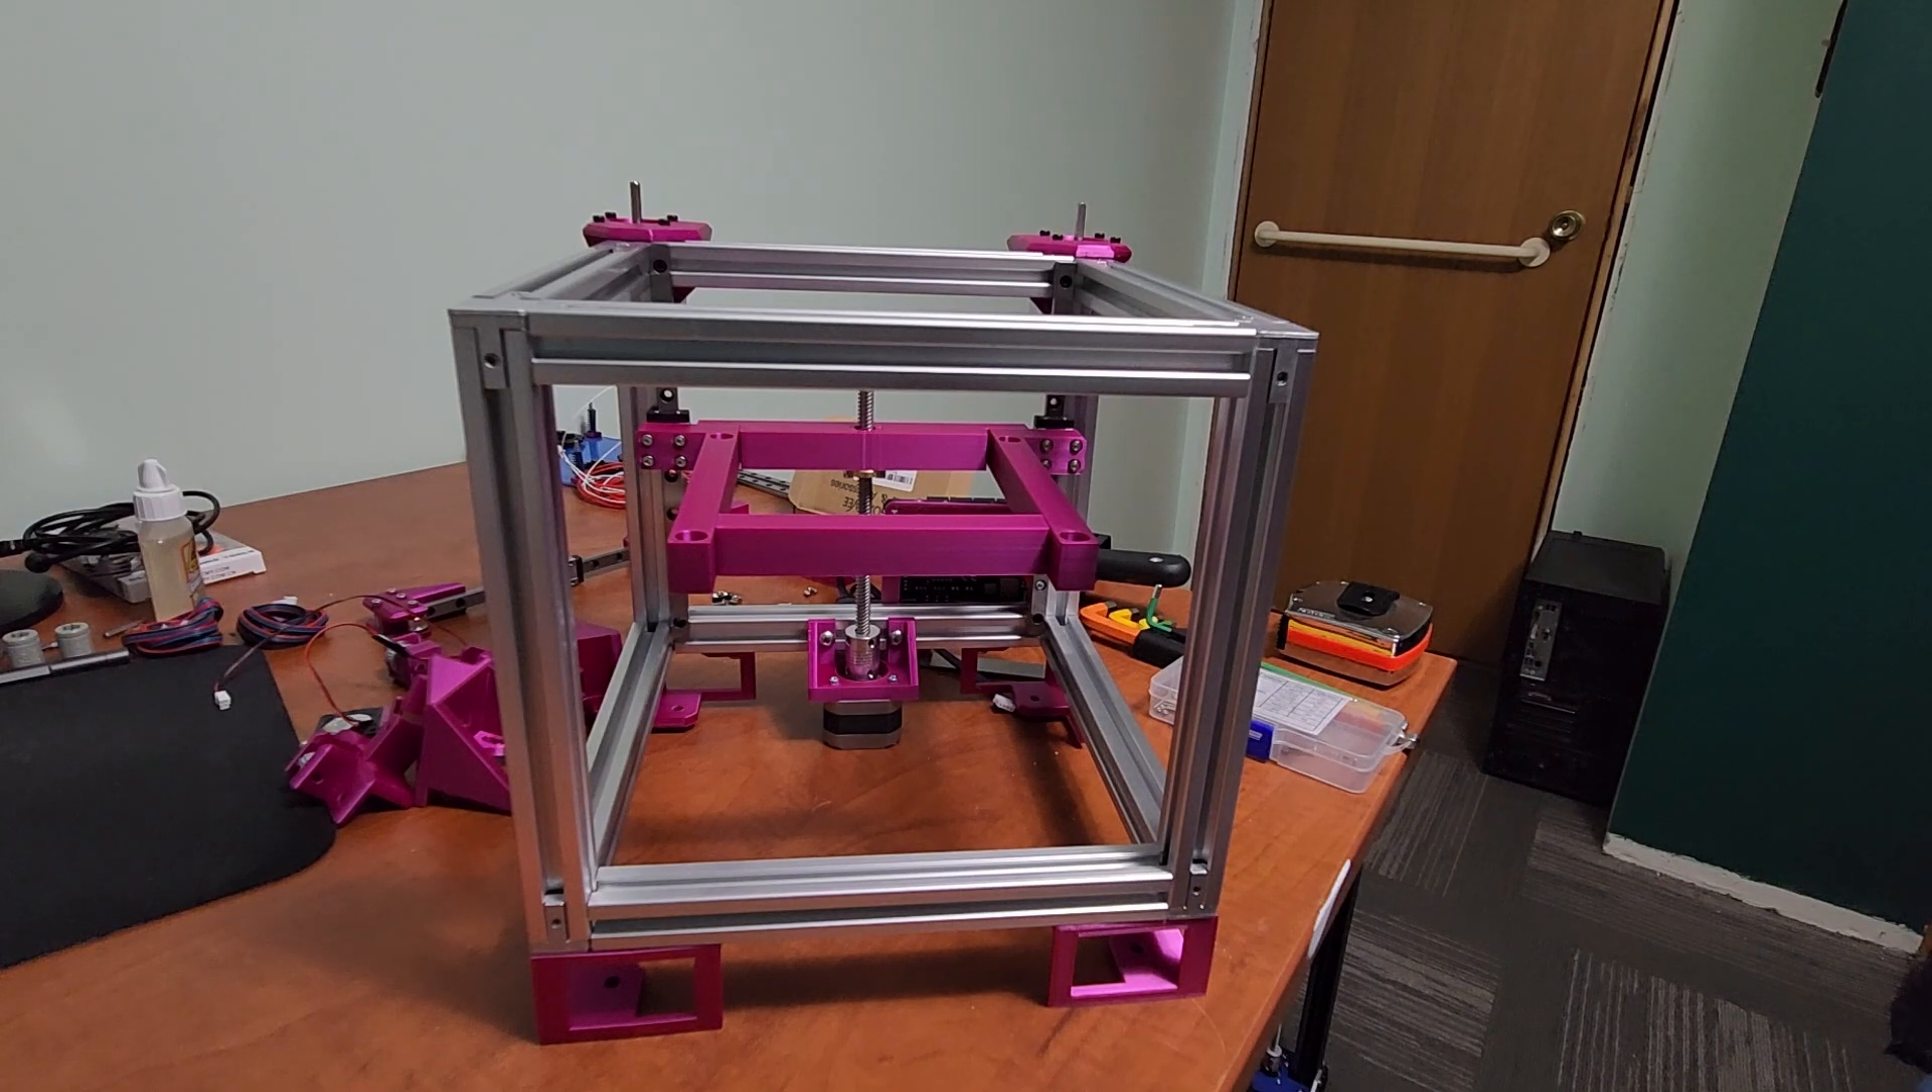So what we have in front of you here right now is uh basically the assembled frame.